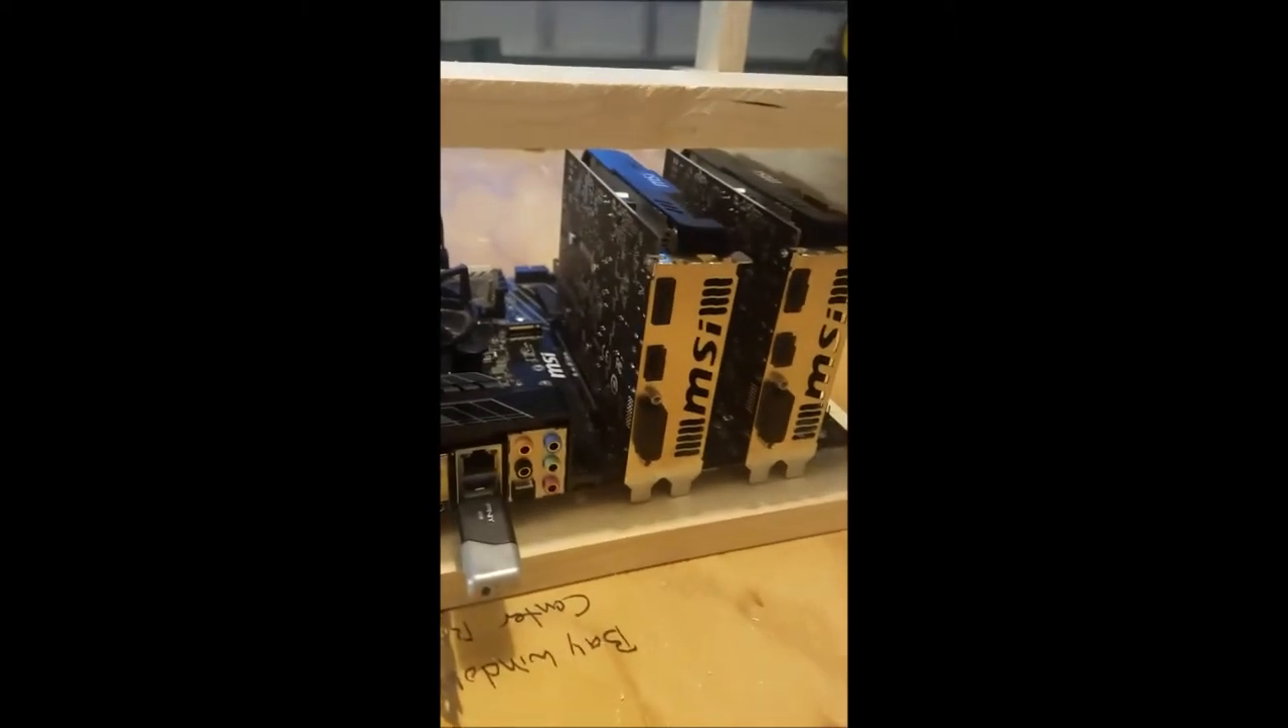These are my two RX 560 graphics card. I decided to just put them right on the board instead of fooling with the risers.